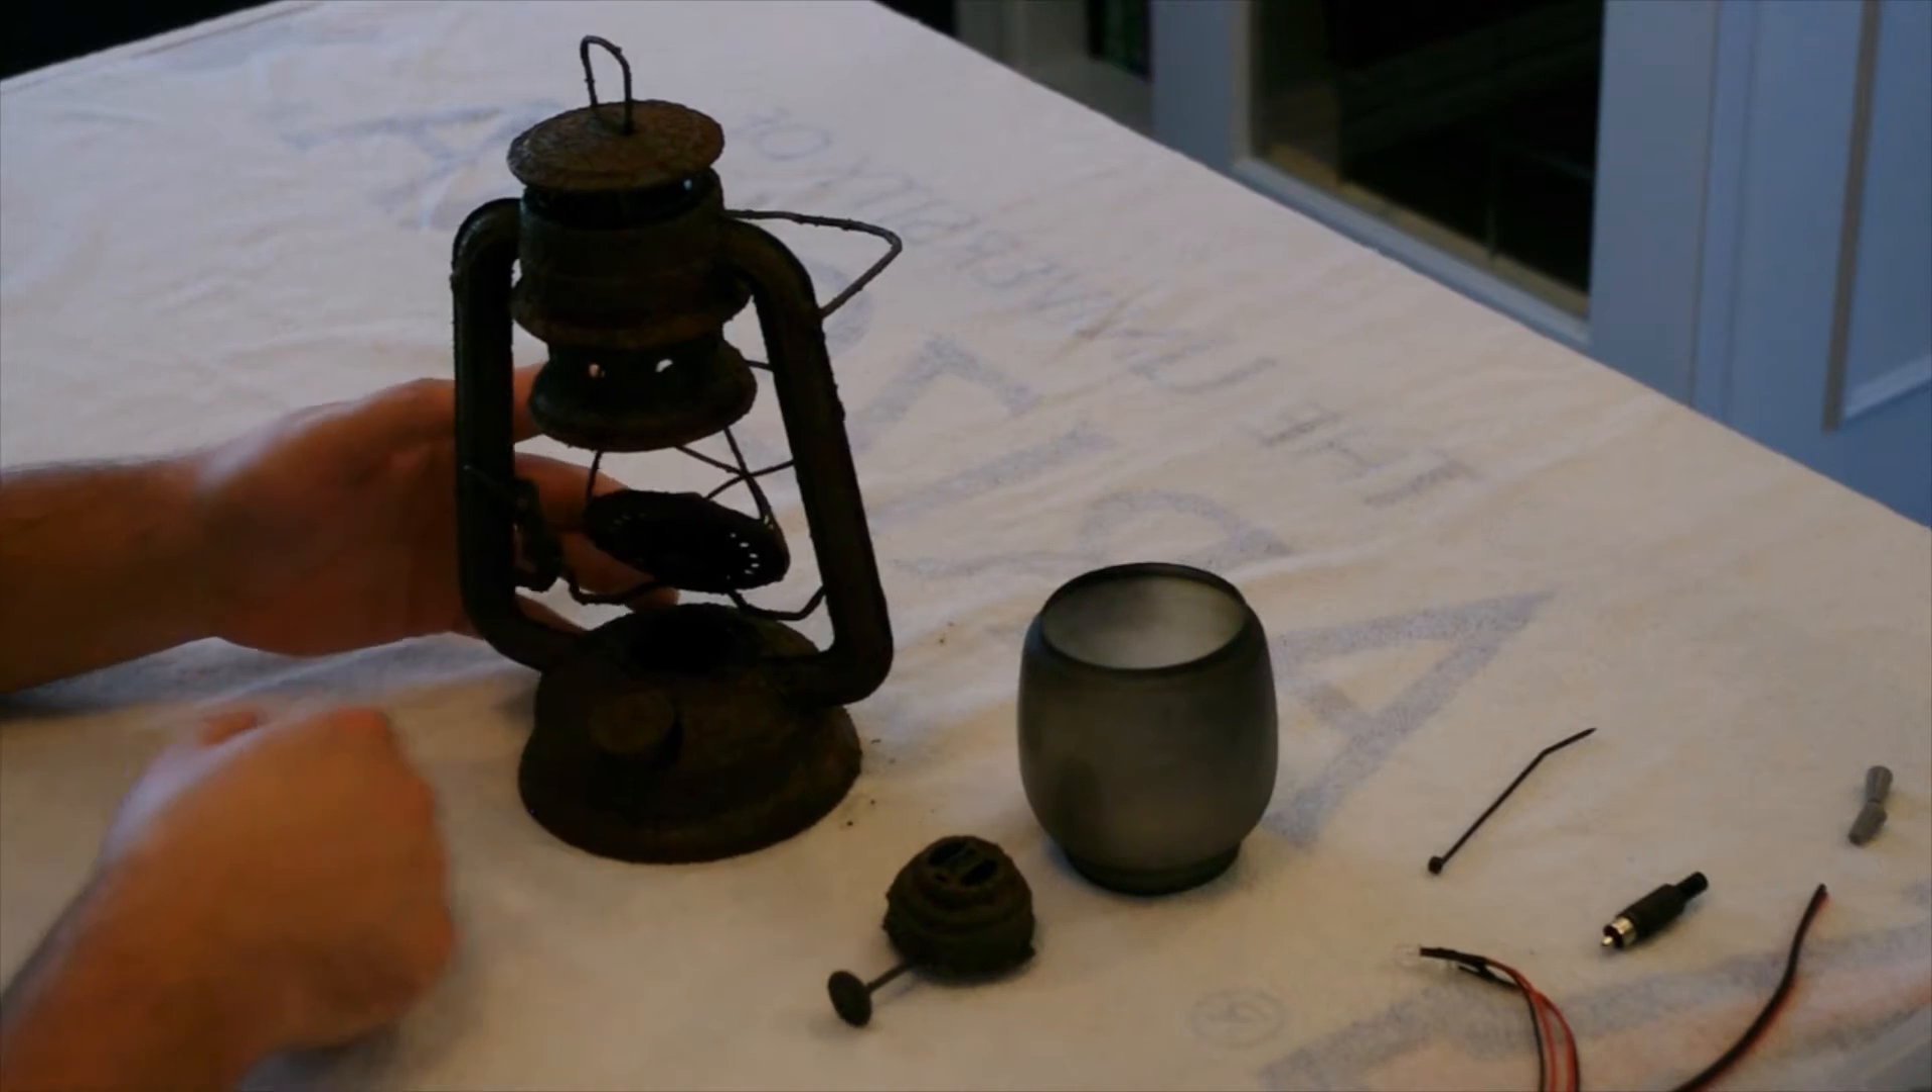So they've got the globe taken out of here.